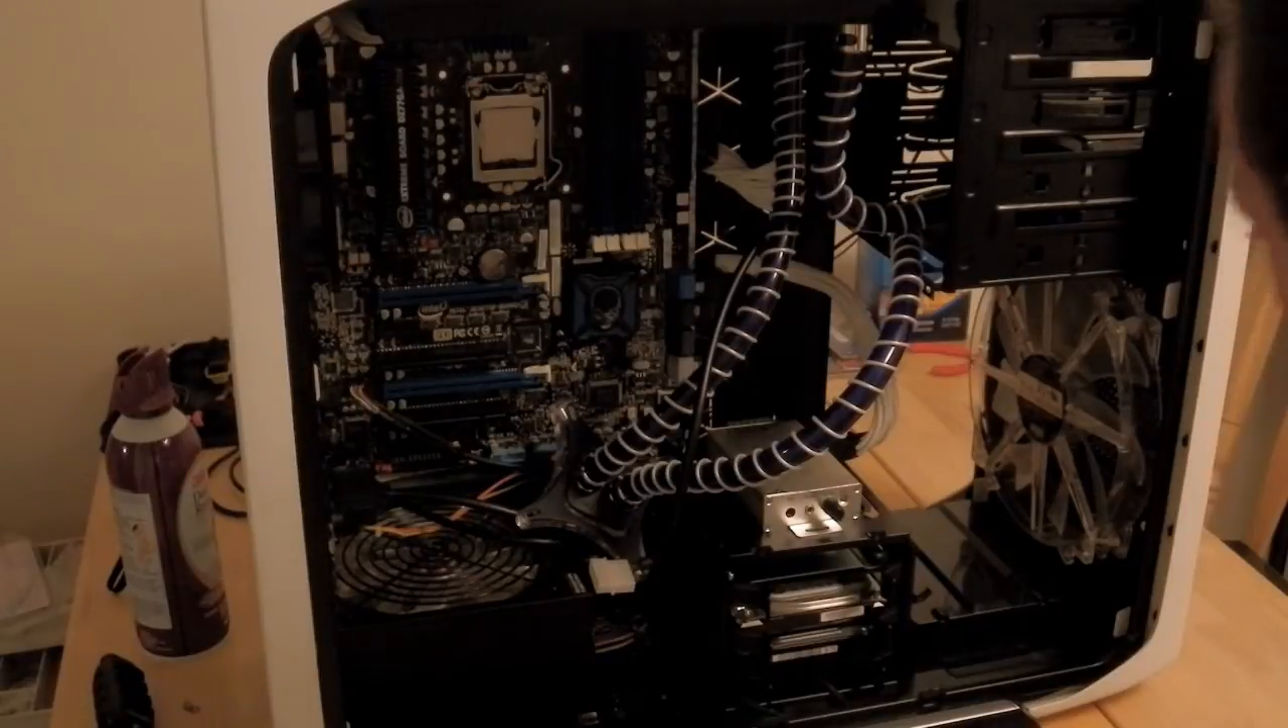I have not plugged in the 24-pin power yet or the graphics card and that's about it.